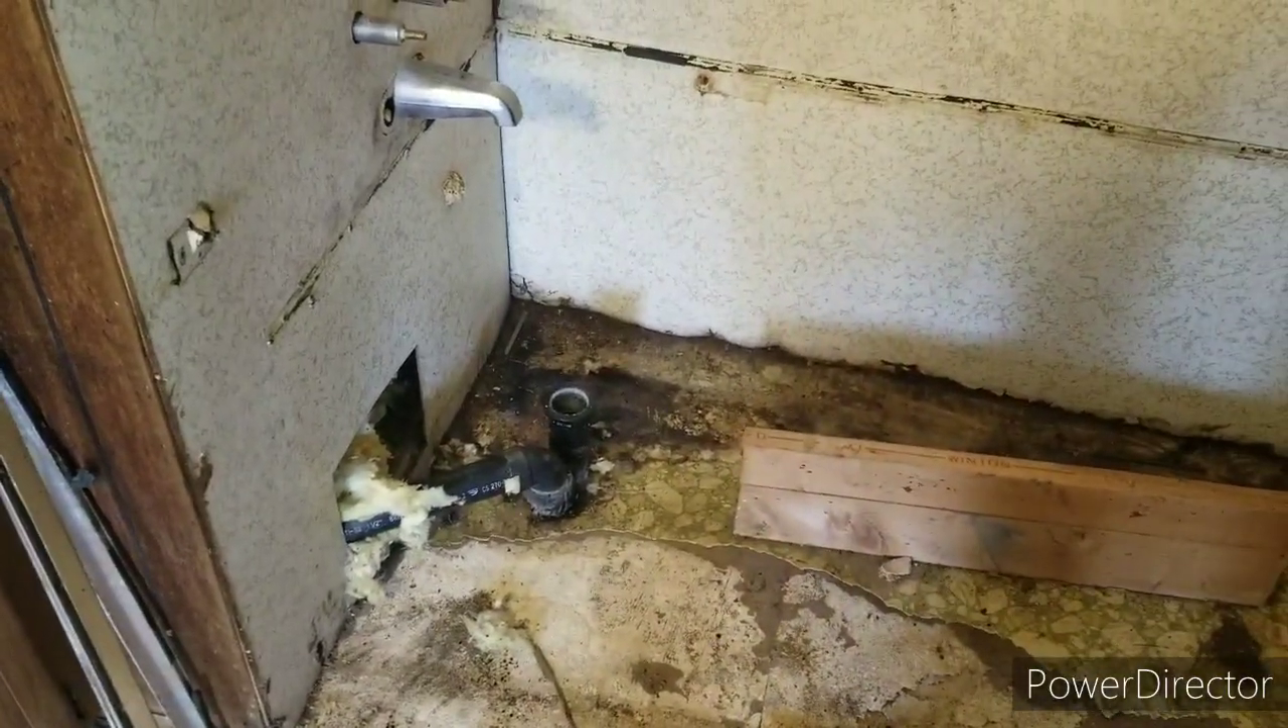I've kind of run into an issue as you can see how the tub drain sits on top of the floor.